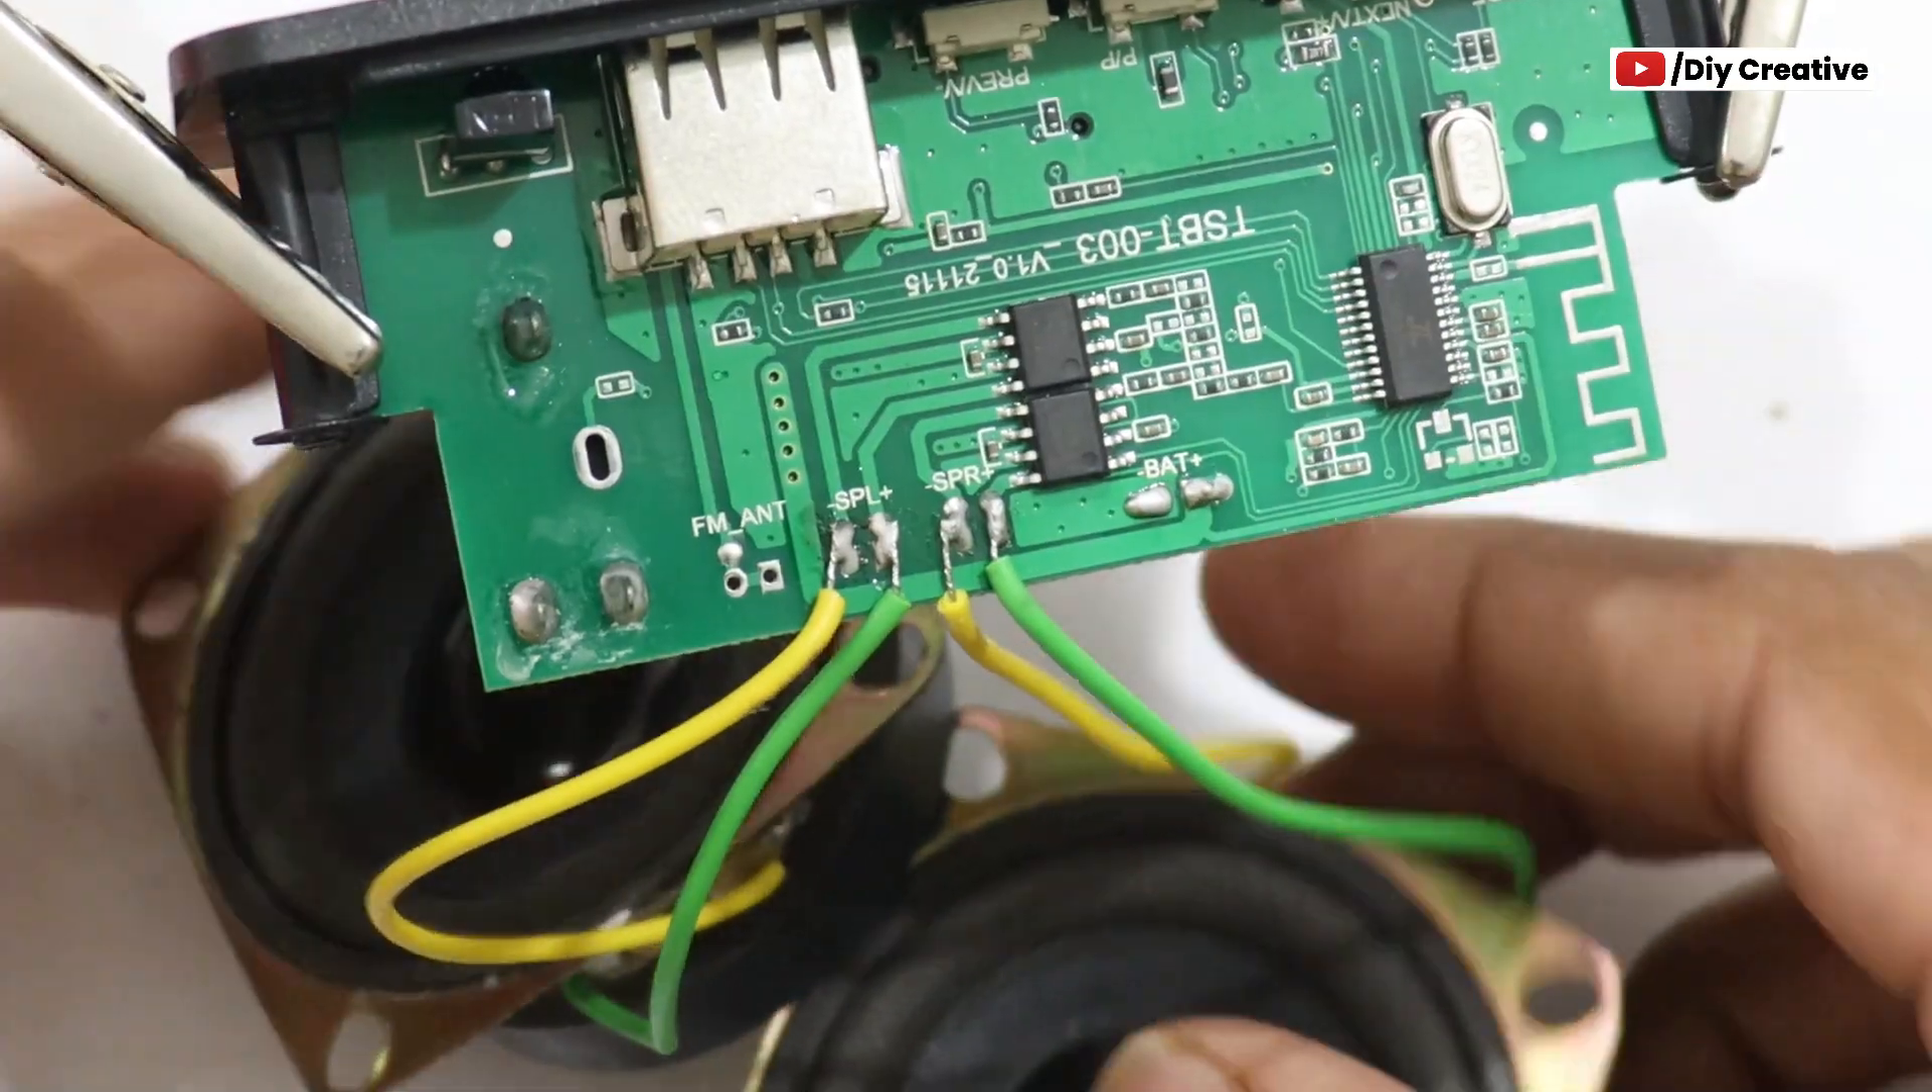सो यहाँ पर मैंने speaker connect कर लिया।